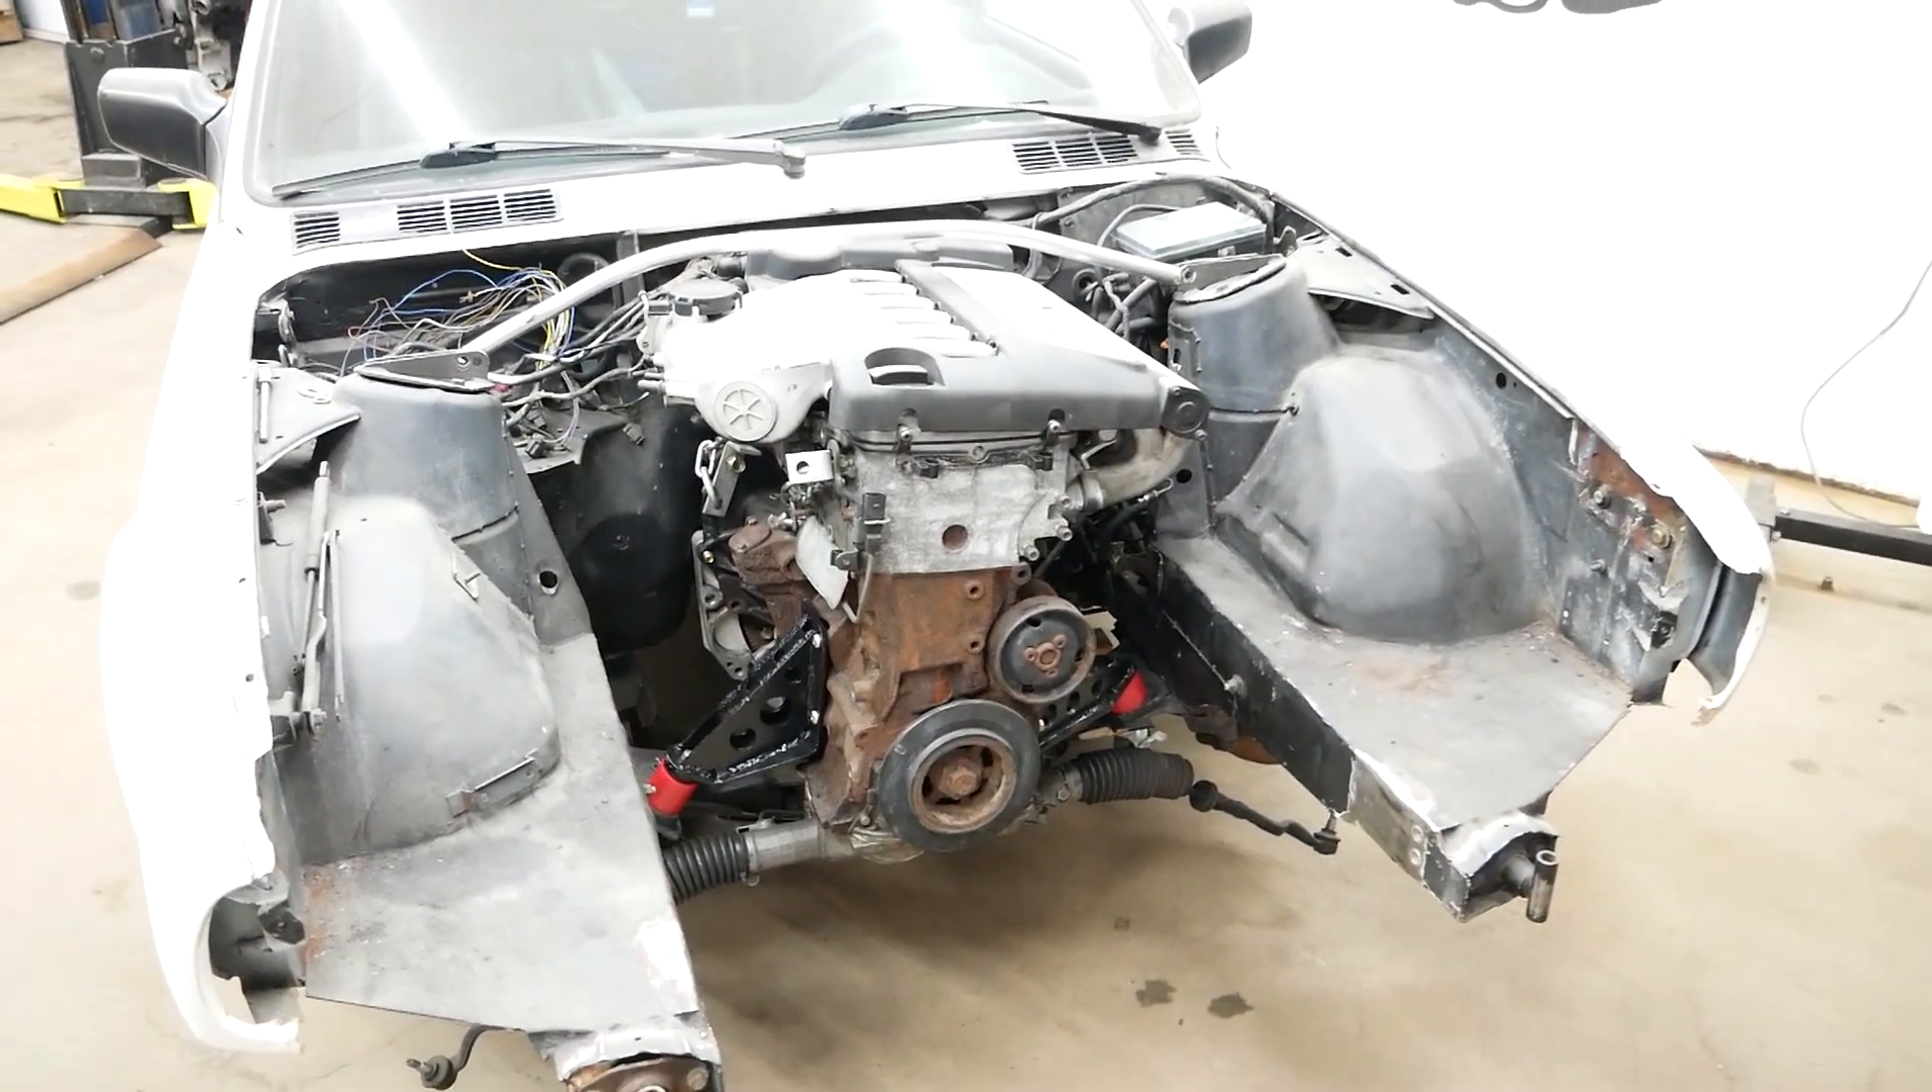The engine is mounted in the car with the custom engine mounts.